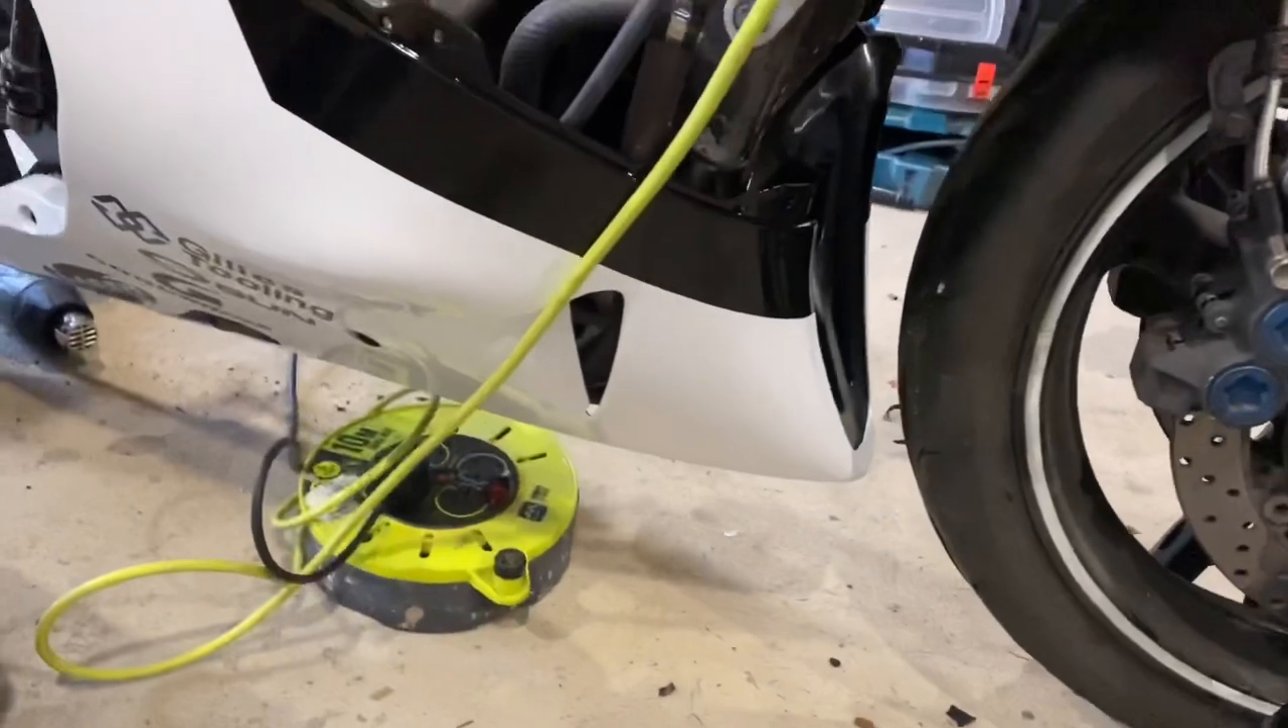We've got the bottom section of fairing on now this side's on as well.